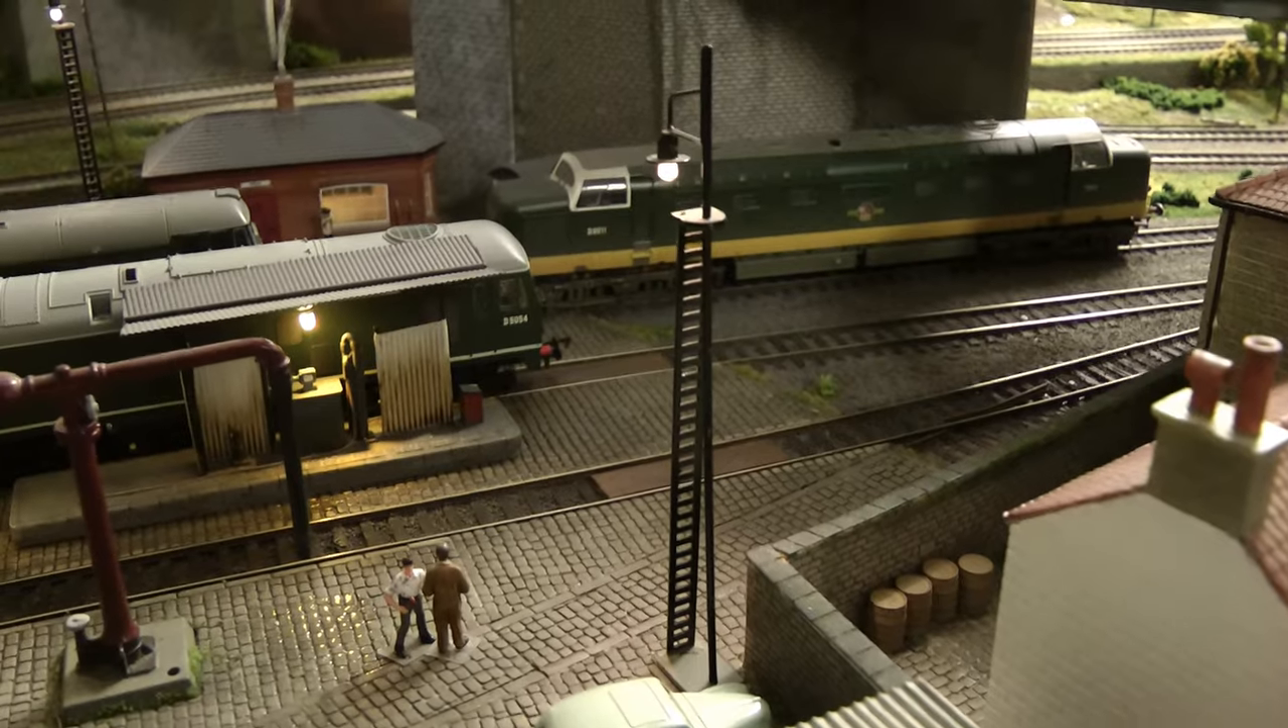We have now reinstated the yard lamp and um it's not that far from where it was before.